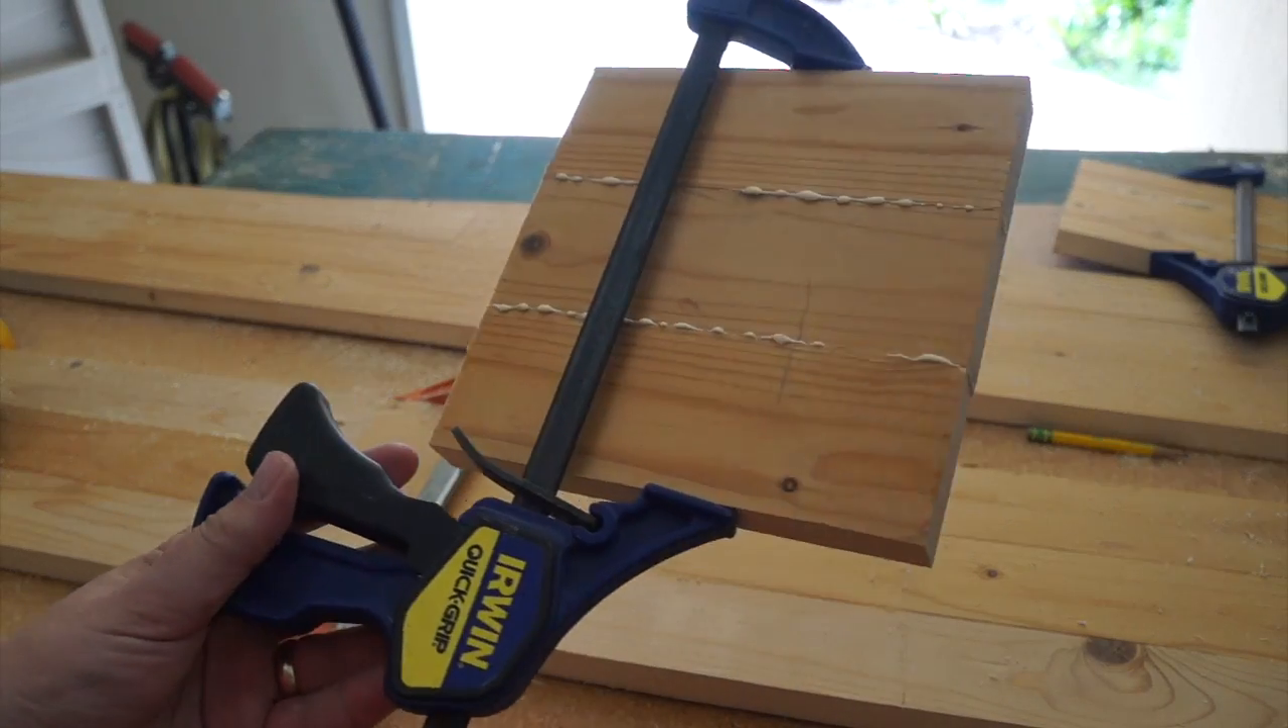All right, you can see I've got the sides glued up.